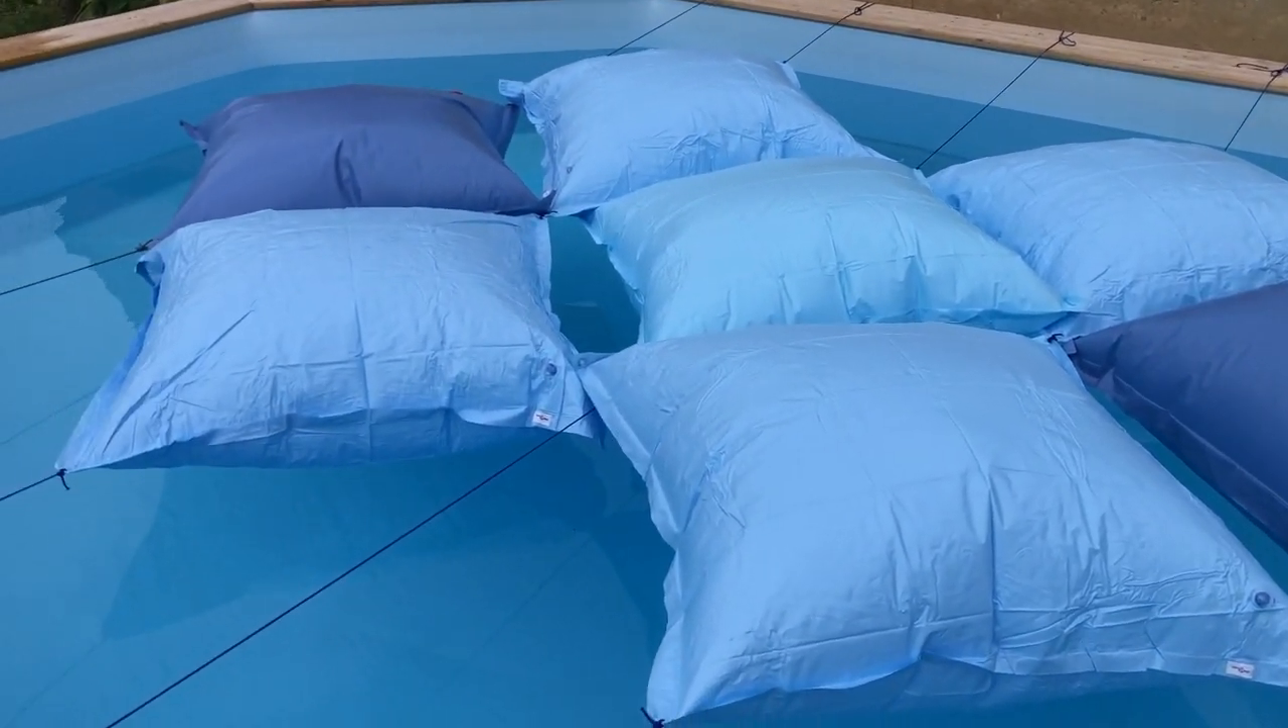So there's the cushions all now in the middle of the pool, all I've got to do now is put the cover back on.